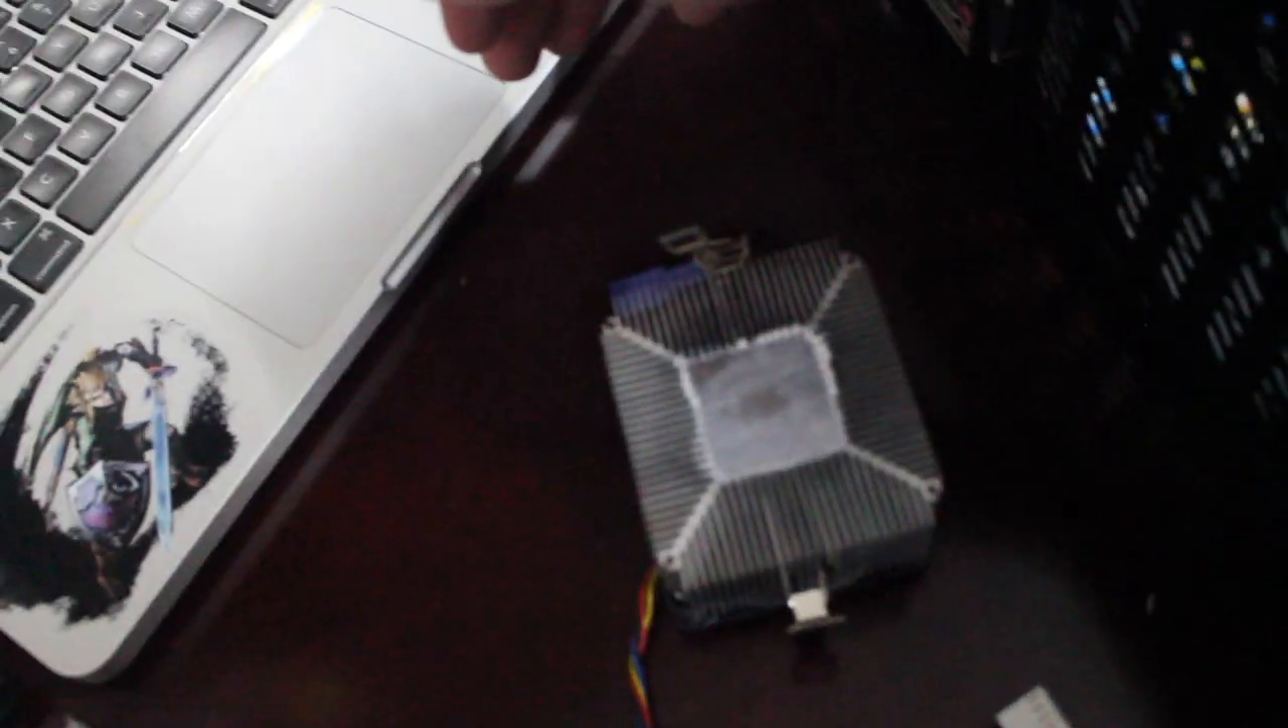You got your CPU fan taken off.